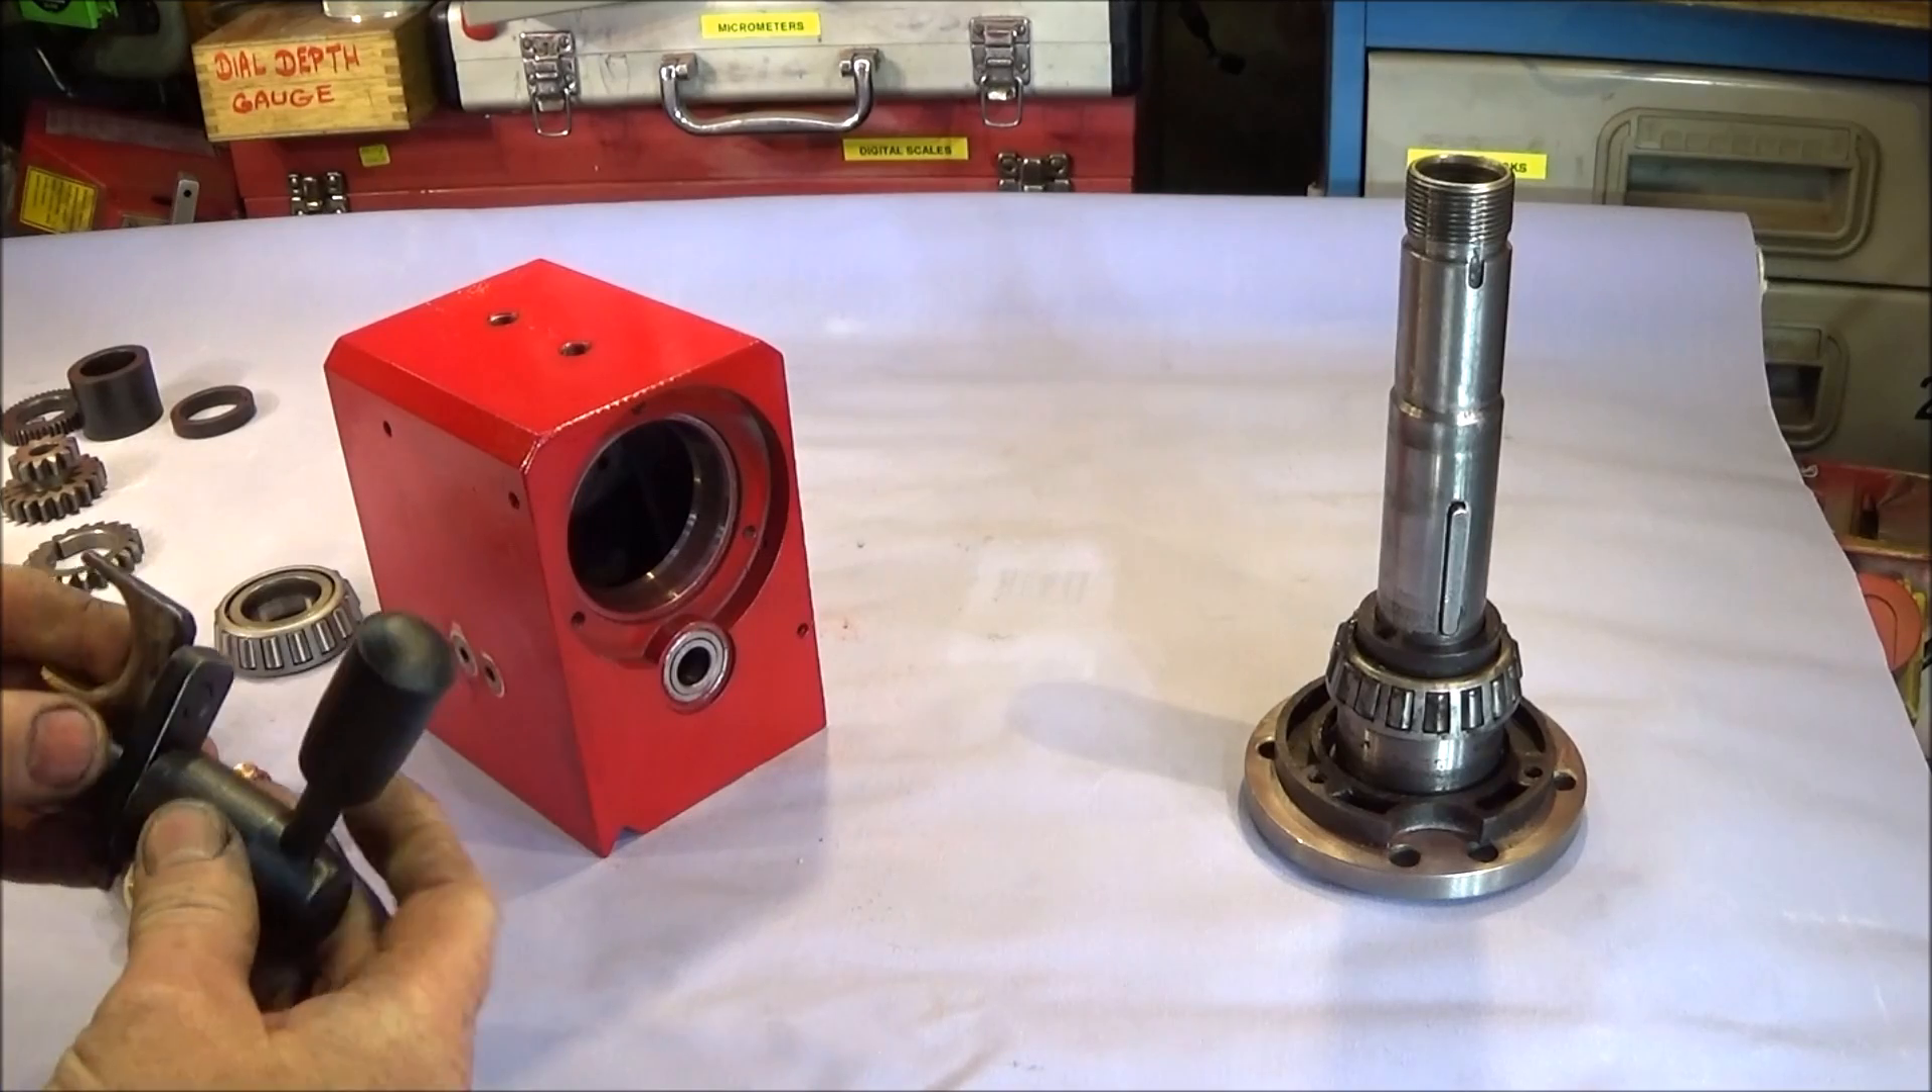This is my Chinese mini lathe headstock completely stripped down.